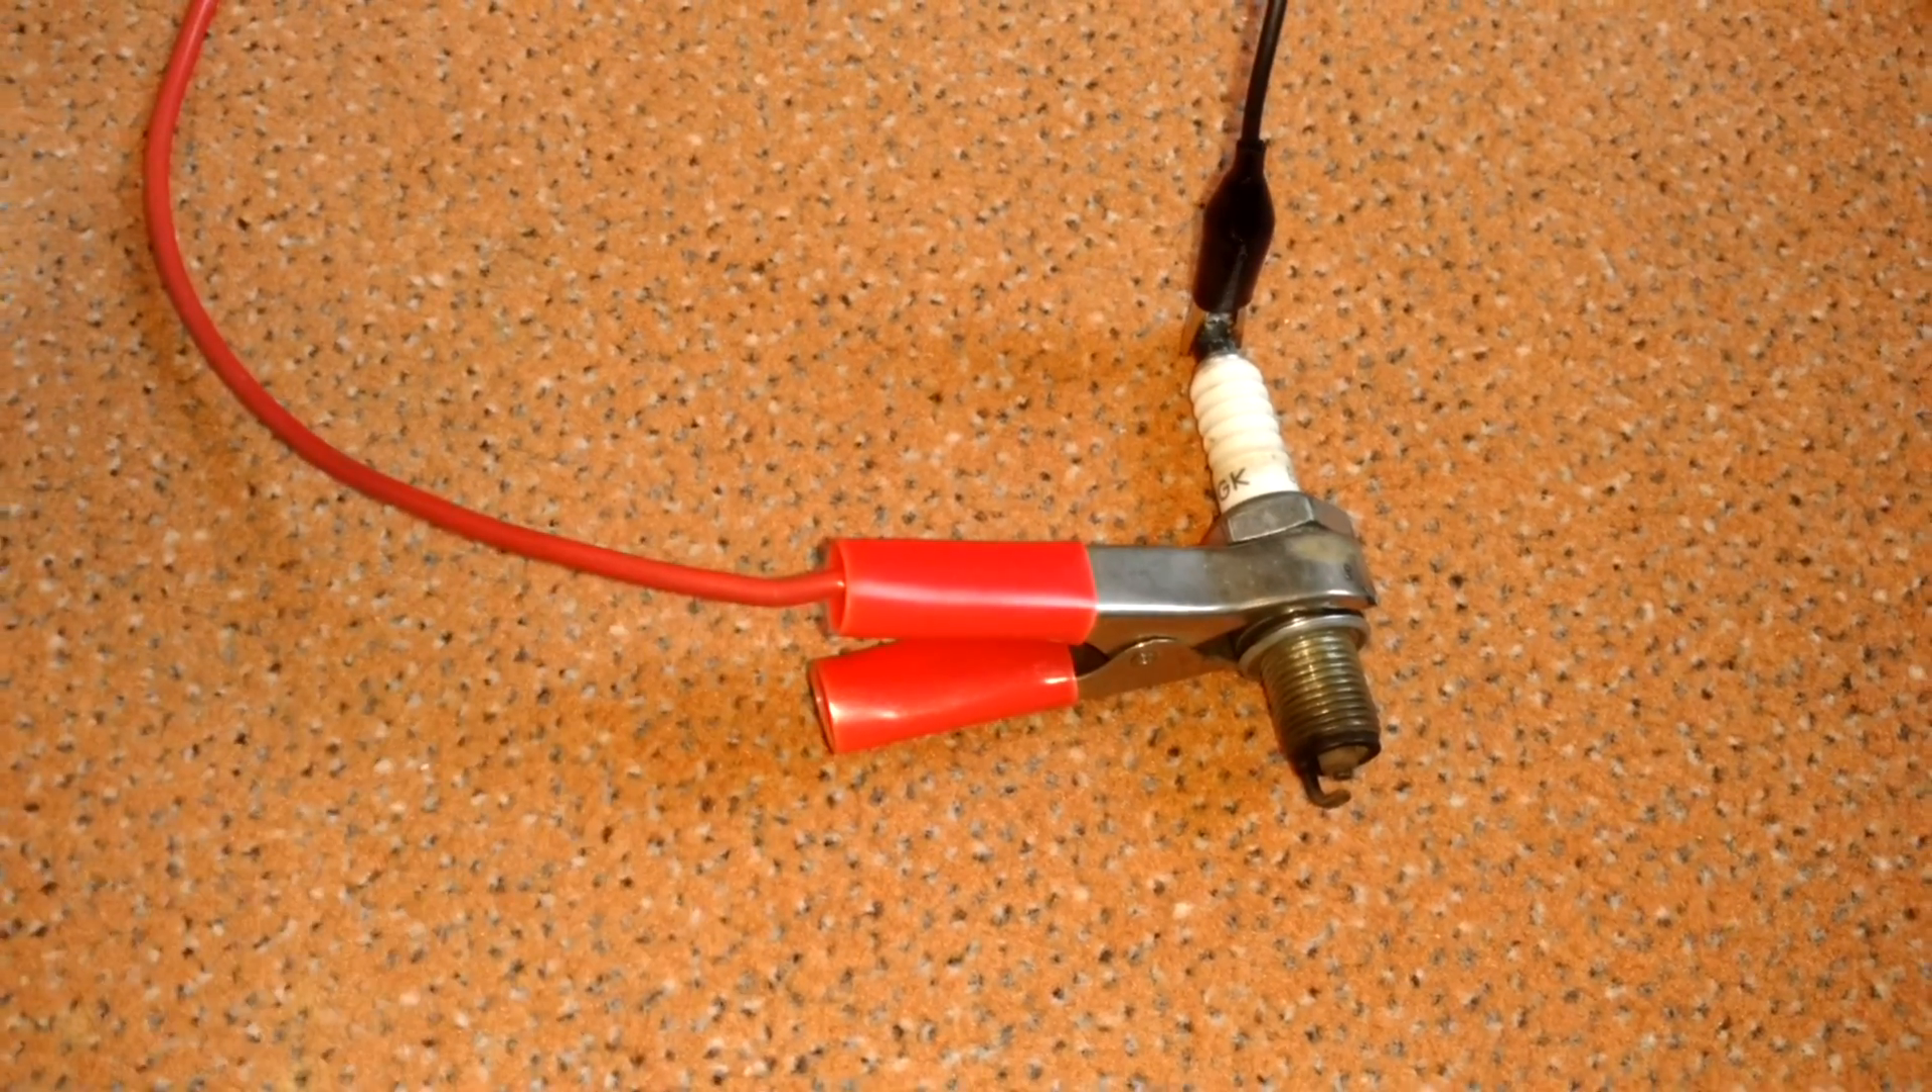Now you see that the cable is connected to the body of spark plug.